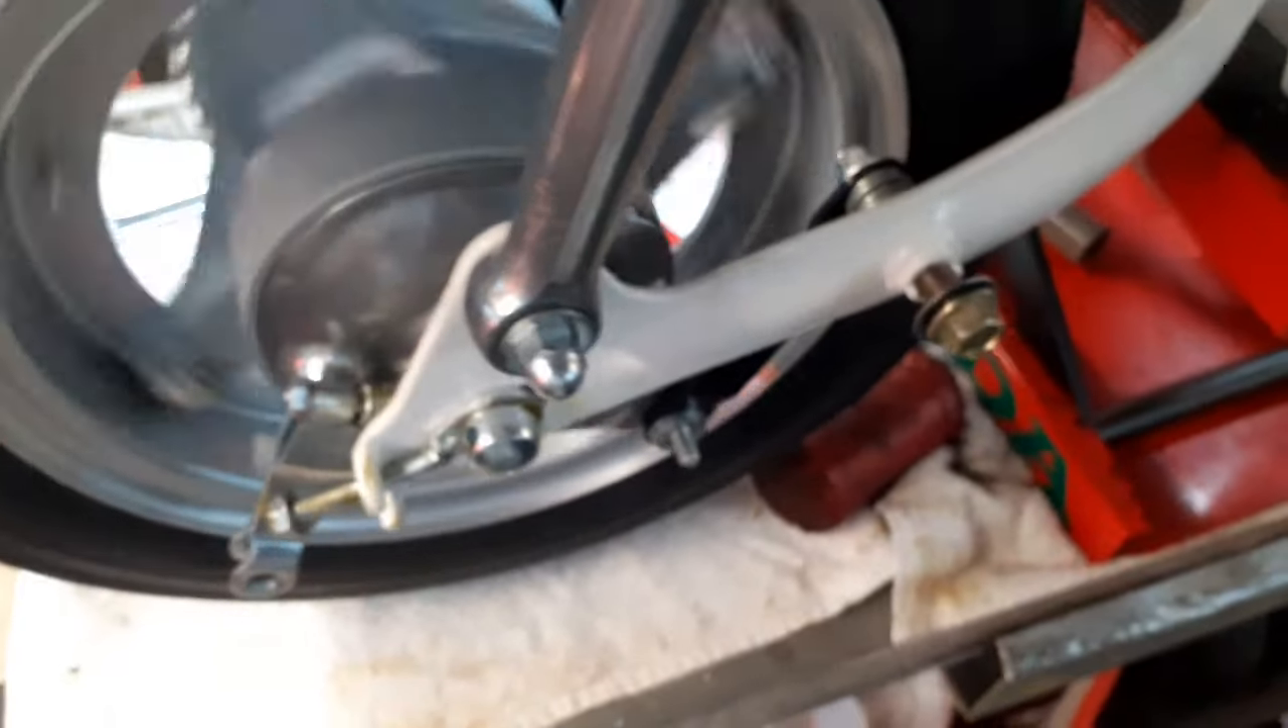The back wheels on now.